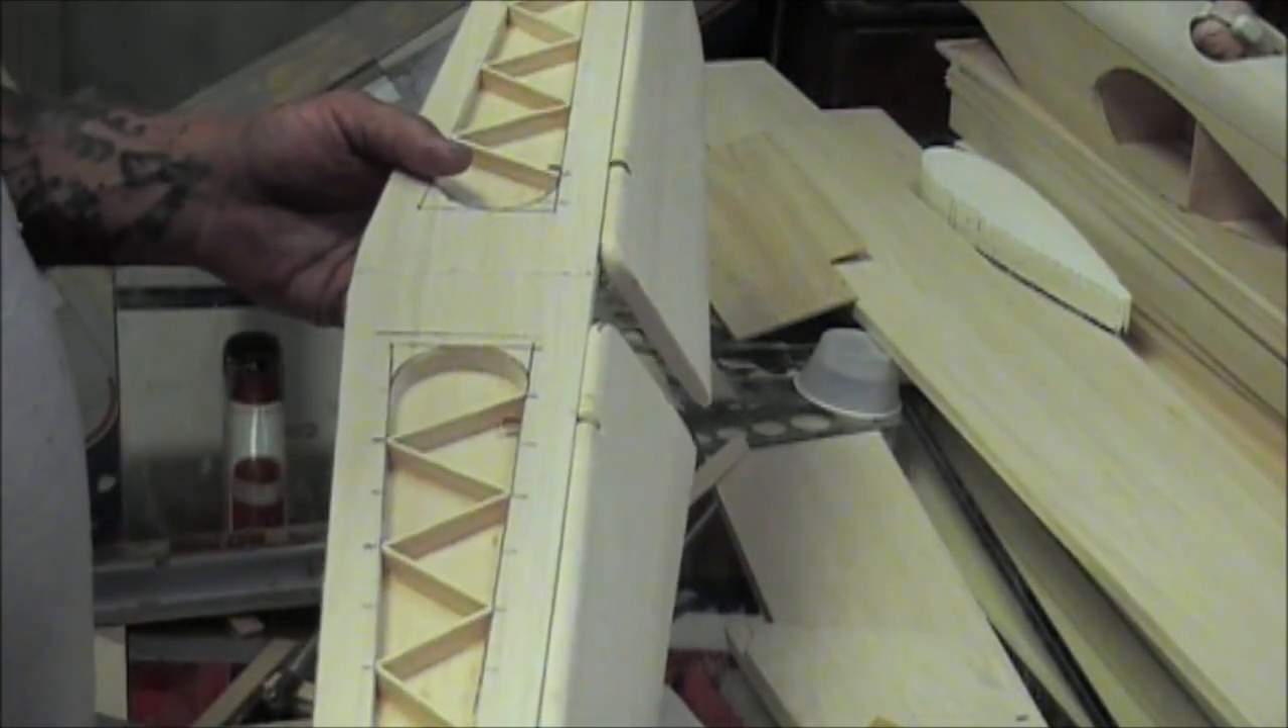I've cut out the center and I put the geodesic ribs in on on this side and I've sheeted one side.